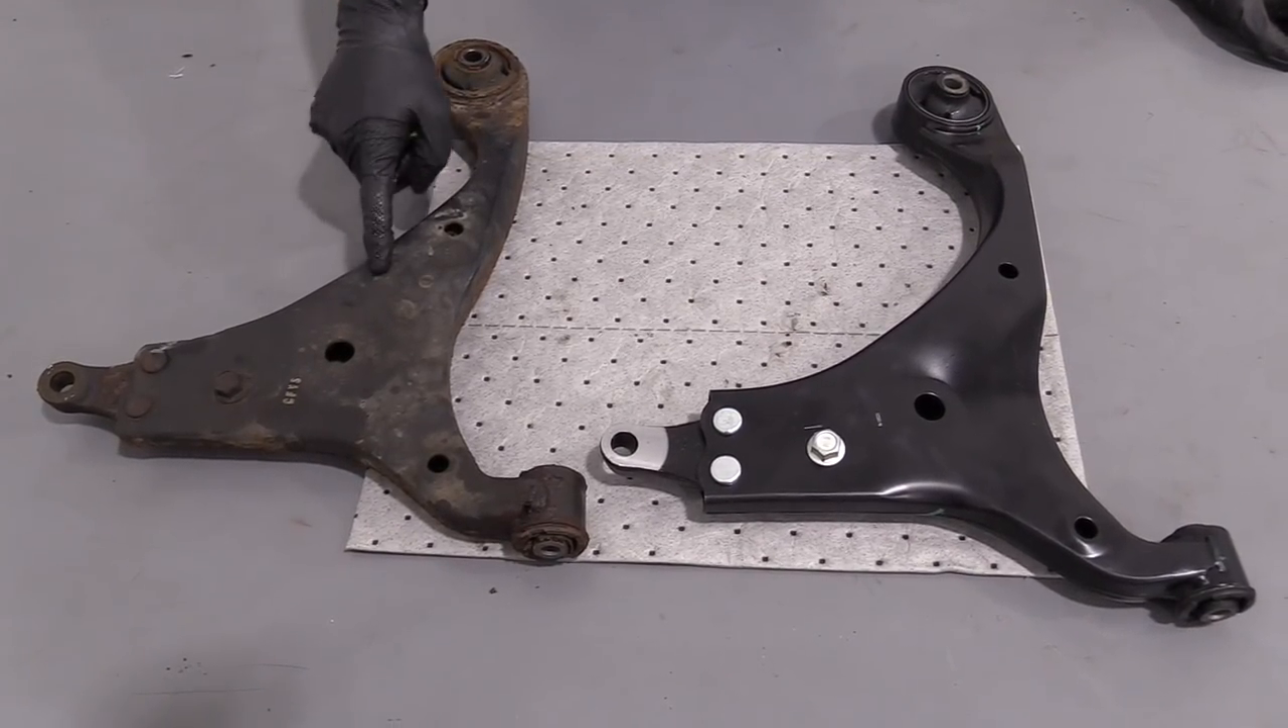Now we've removed our left front control arm.